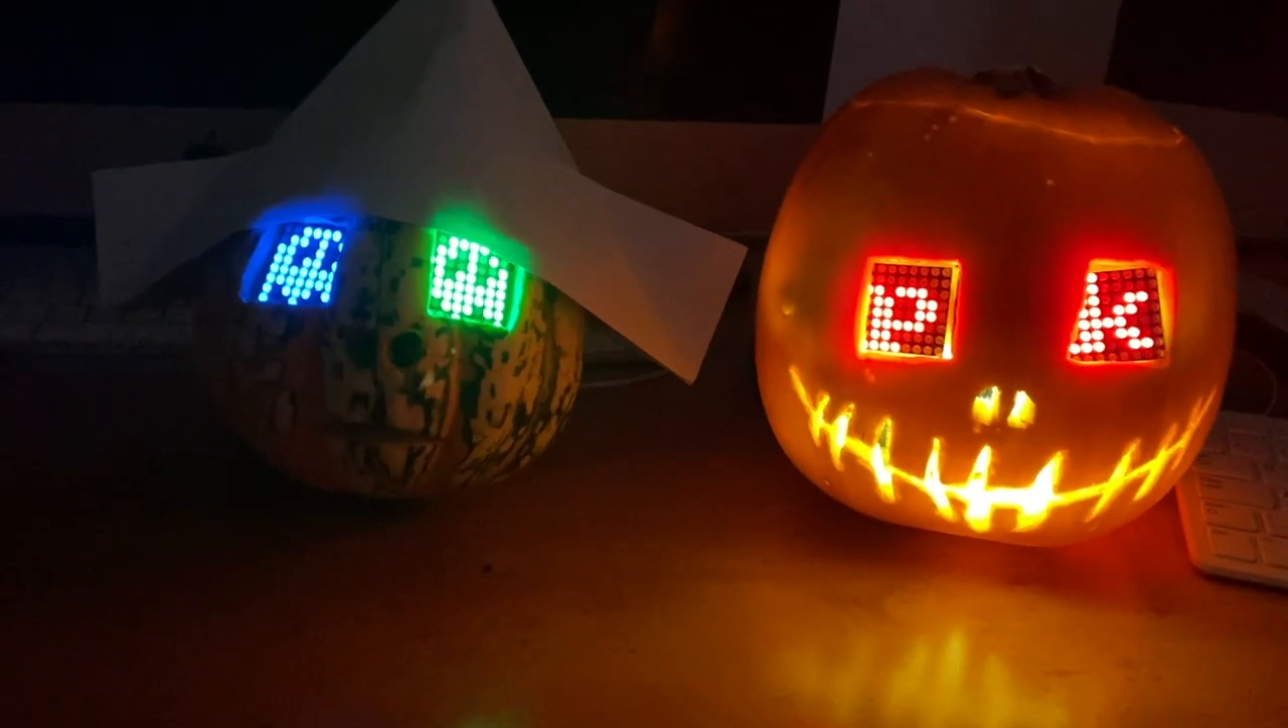We've now finished cutting out our pumpkins and we've put our LED matrix displays inside the eye sockets that we've cut out.